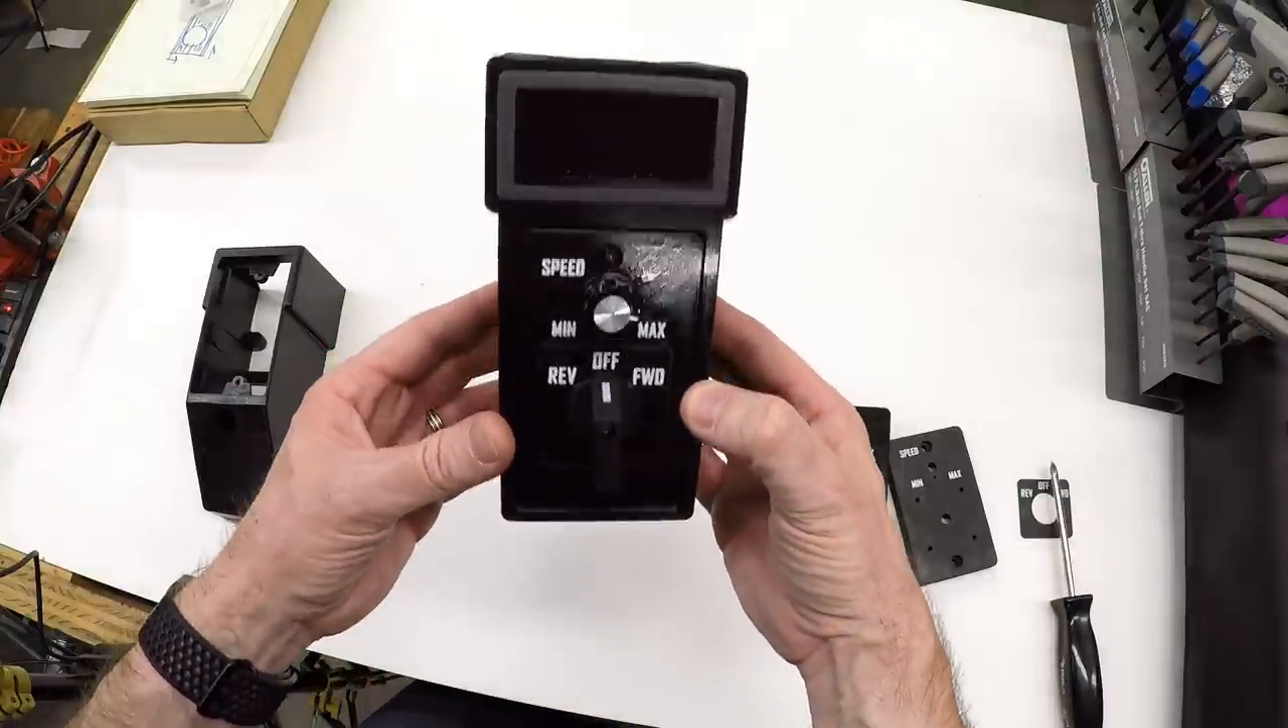There's the switches and then we have the tachometer and it just snaps in and that is the finished product.